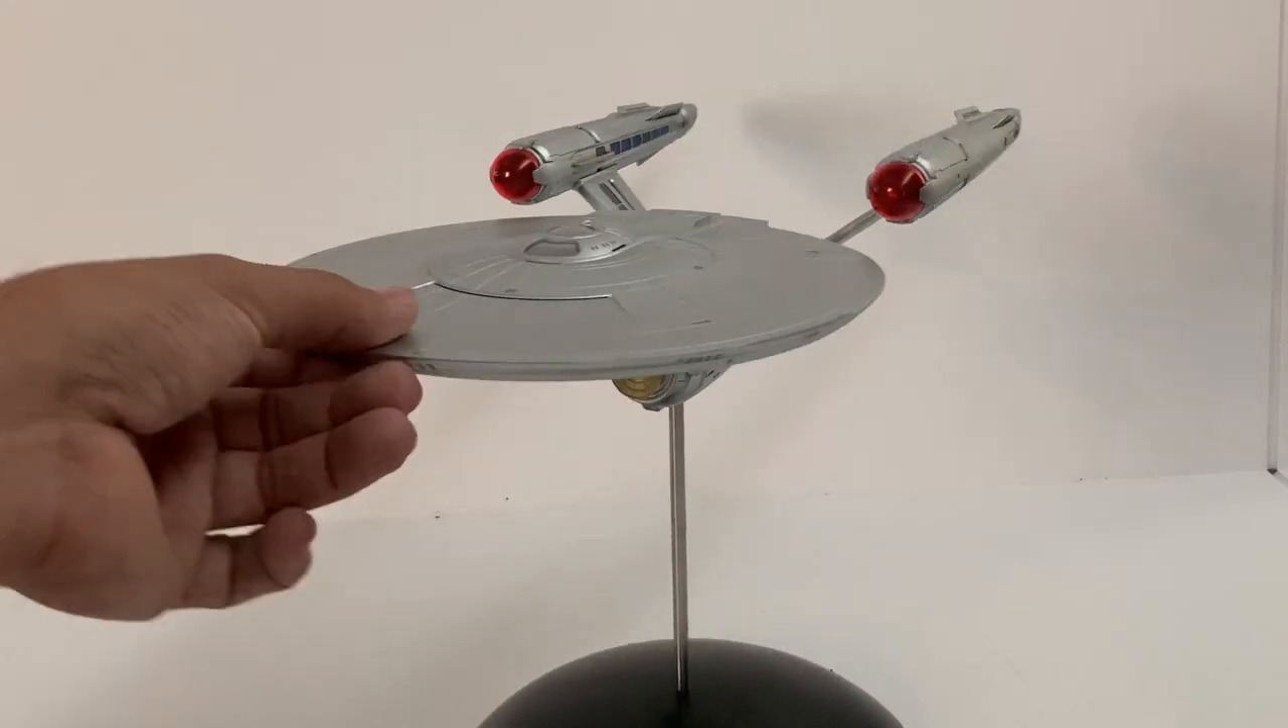All right now that the ship is glued together we have our first look at the model kit completely assembled and it's a good looking ship.